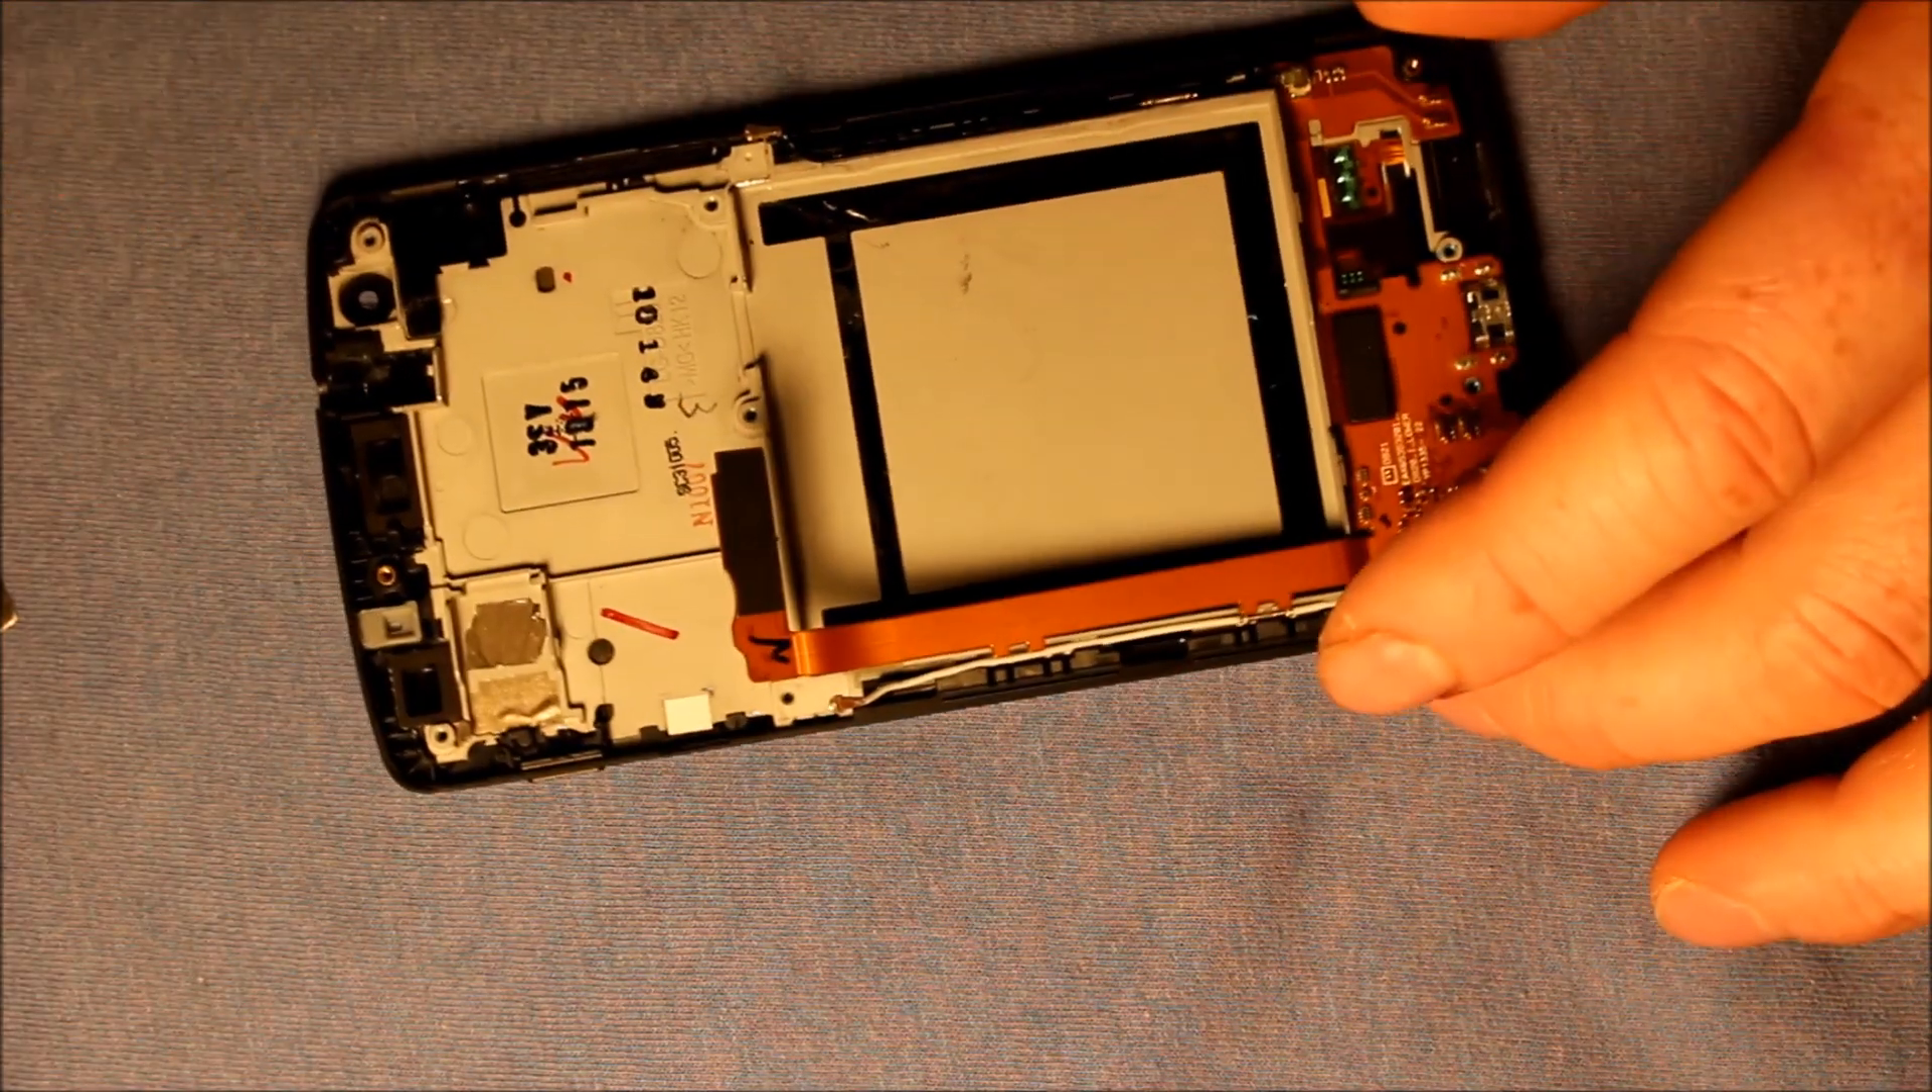So now the battery is out.